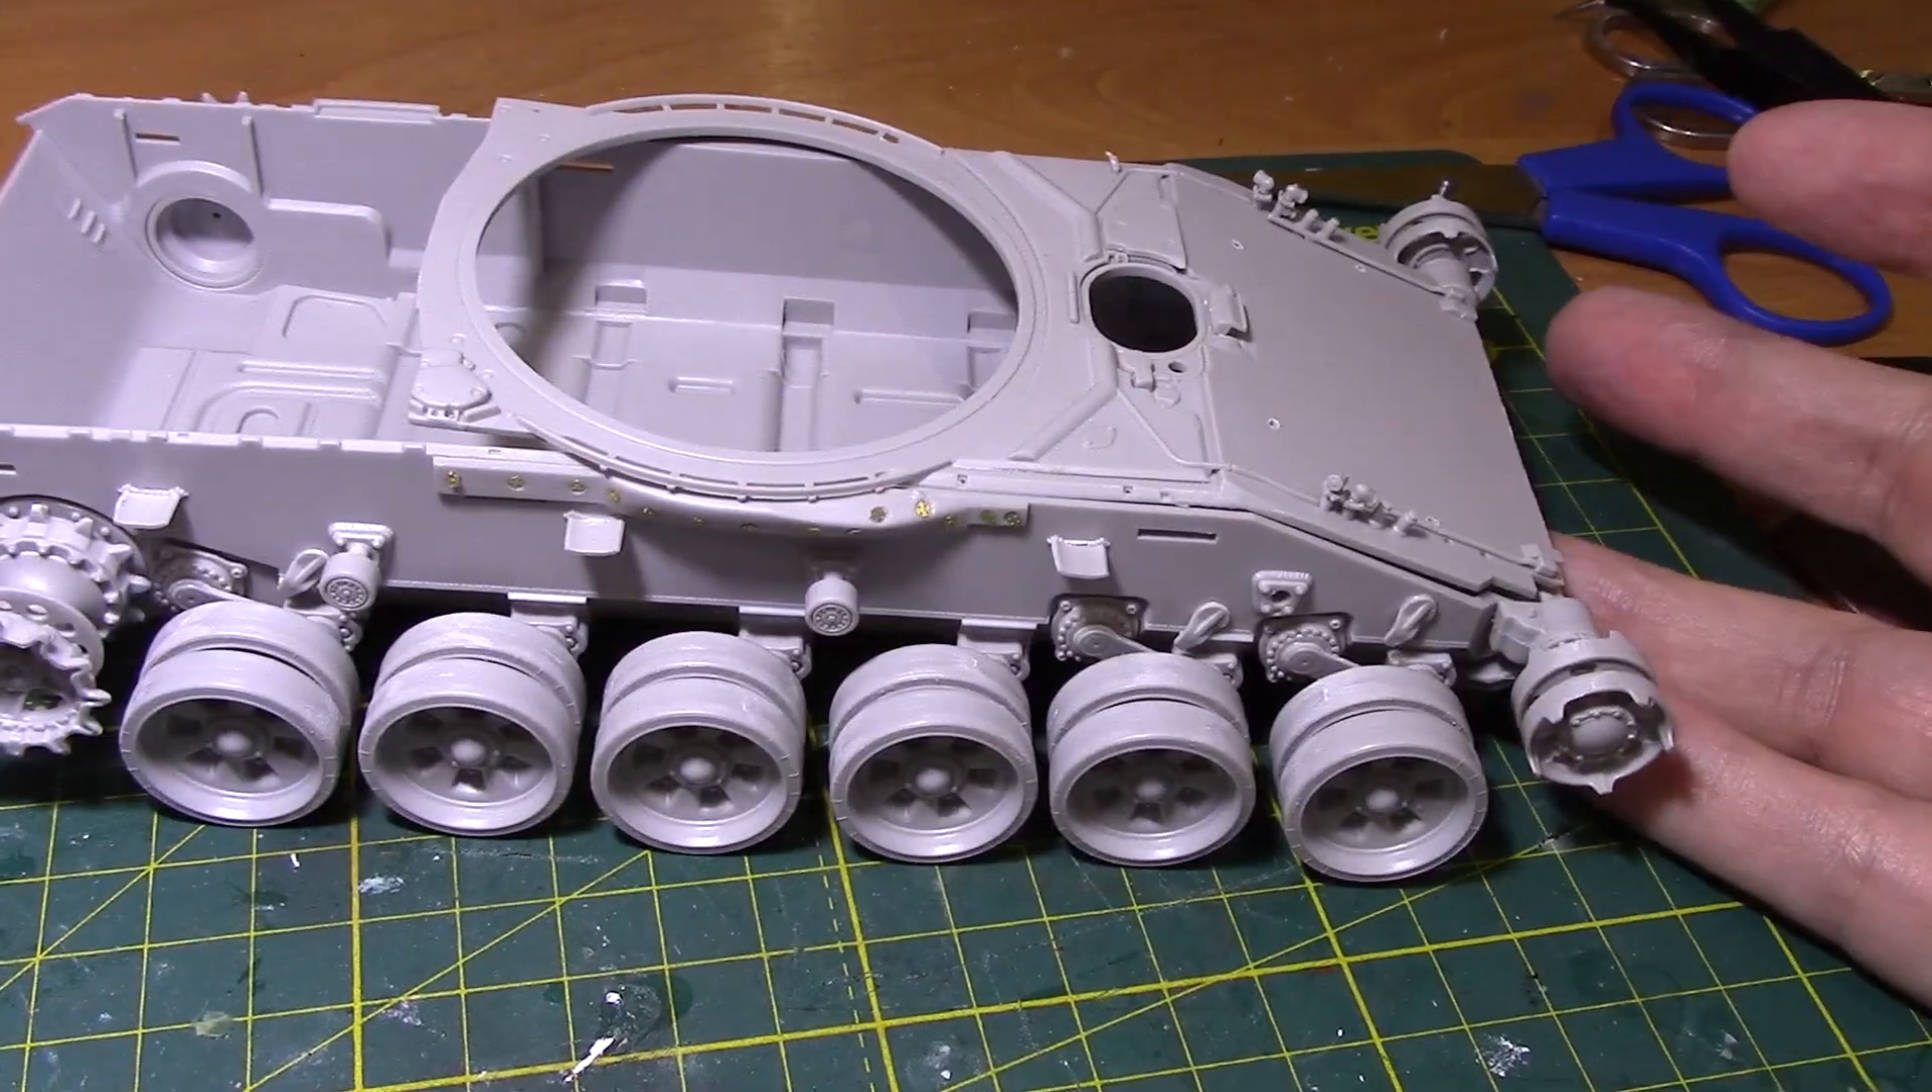Одел я каточки на свои места.